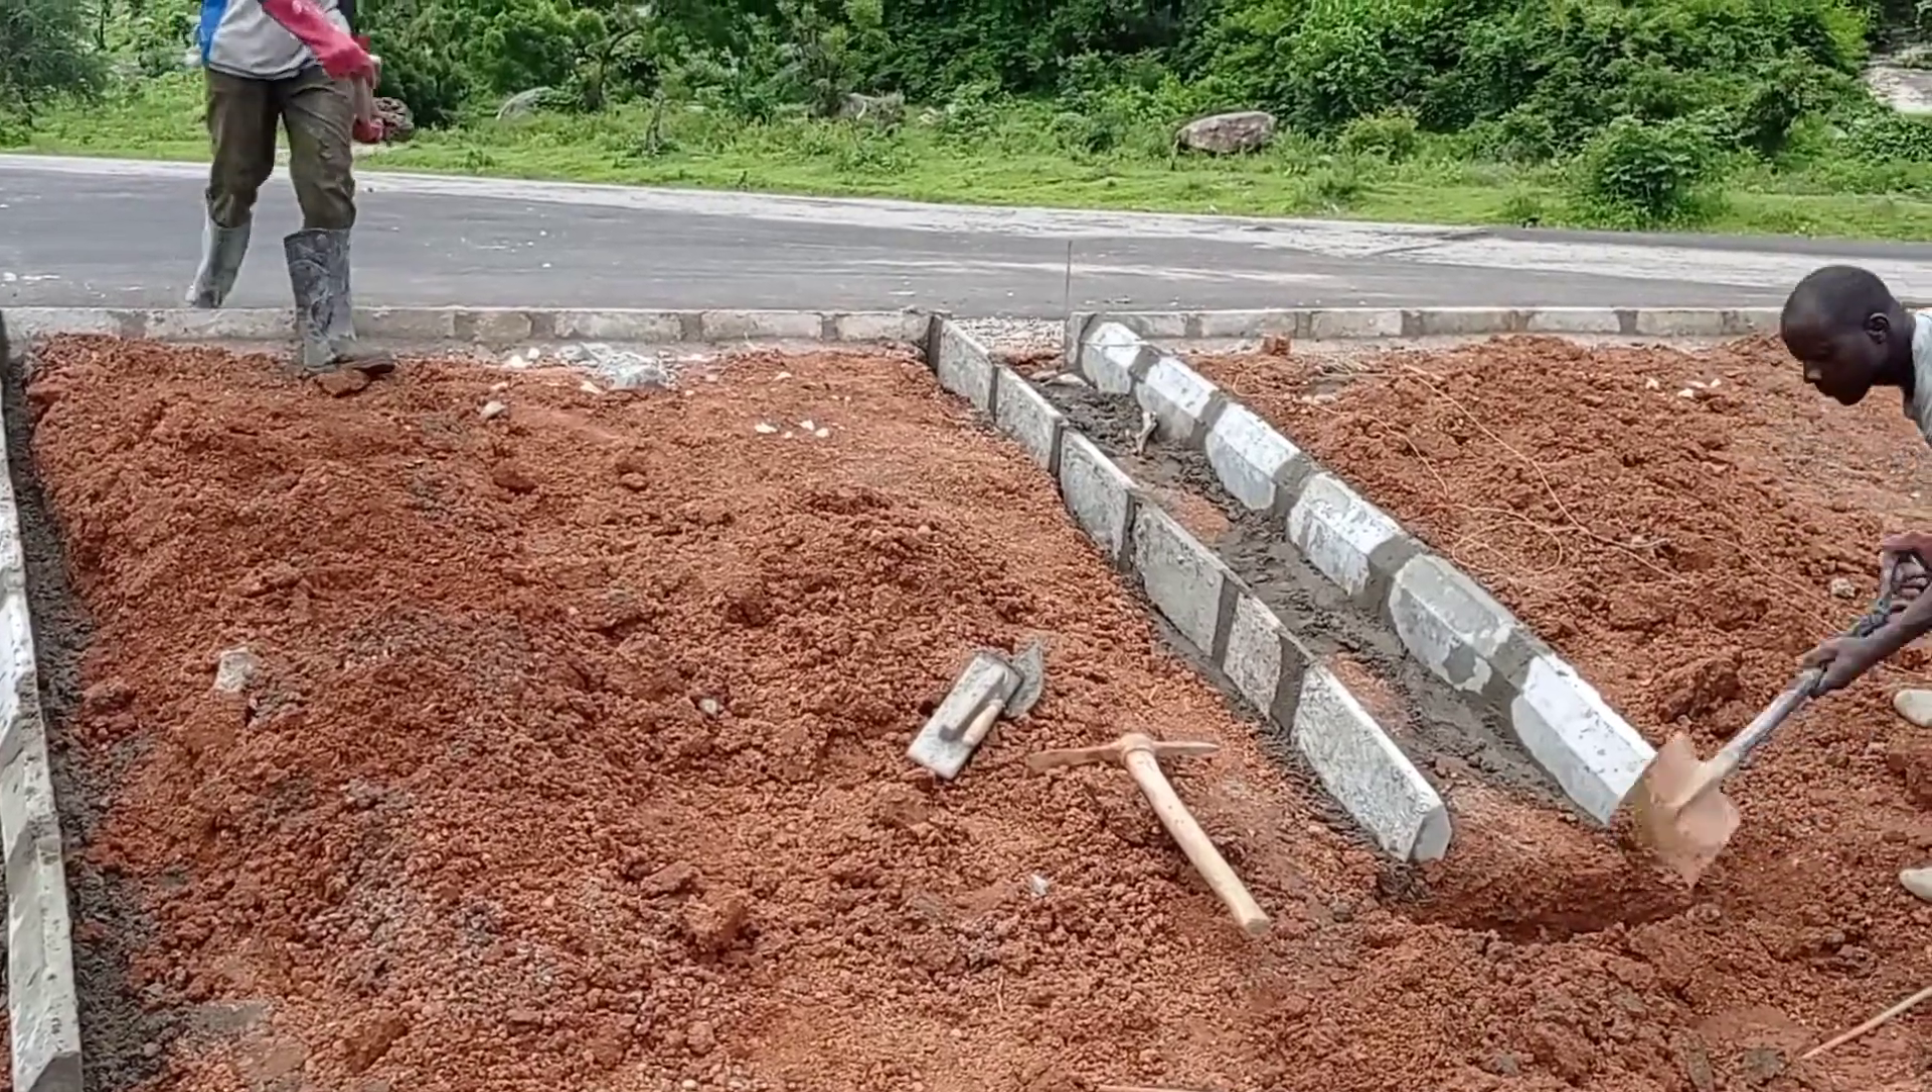Here you can see that these curb stones have been placed.